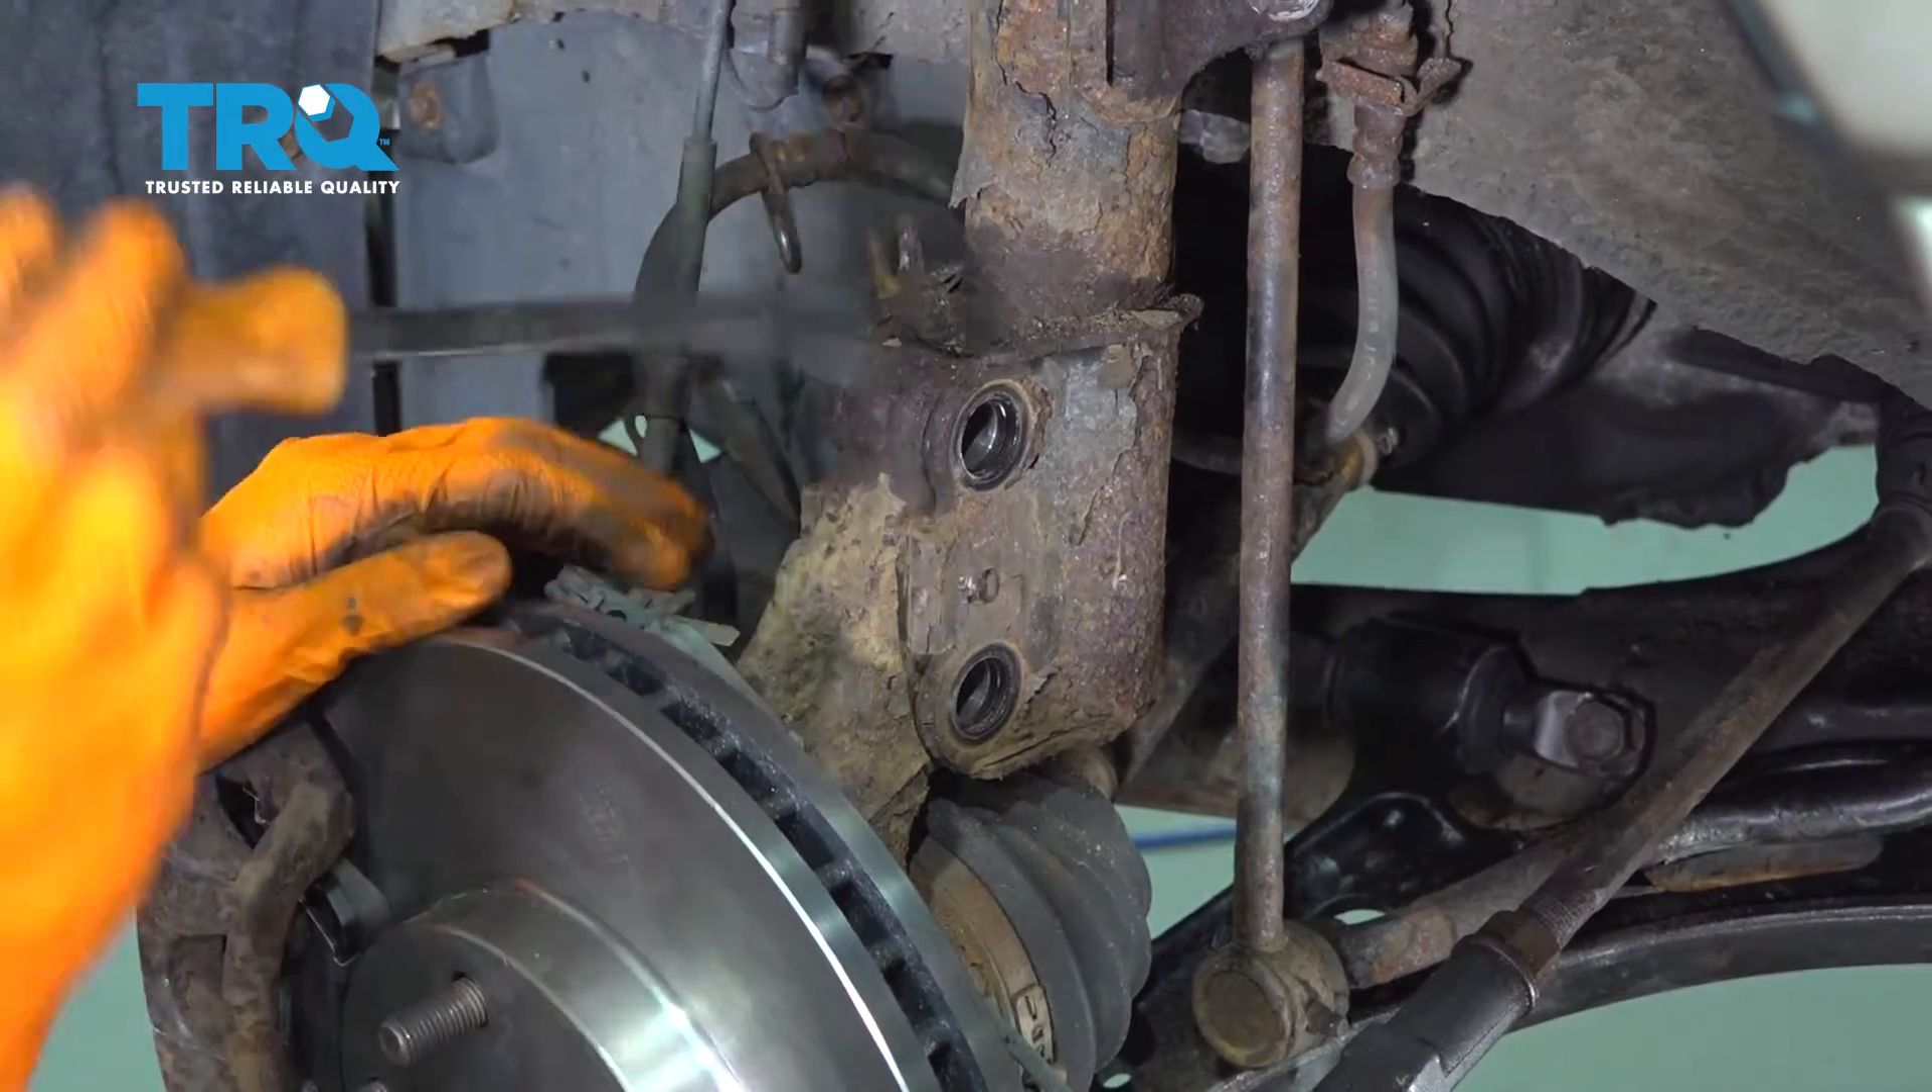At this point there's nothing holding the knuckle into the strut except for rust.